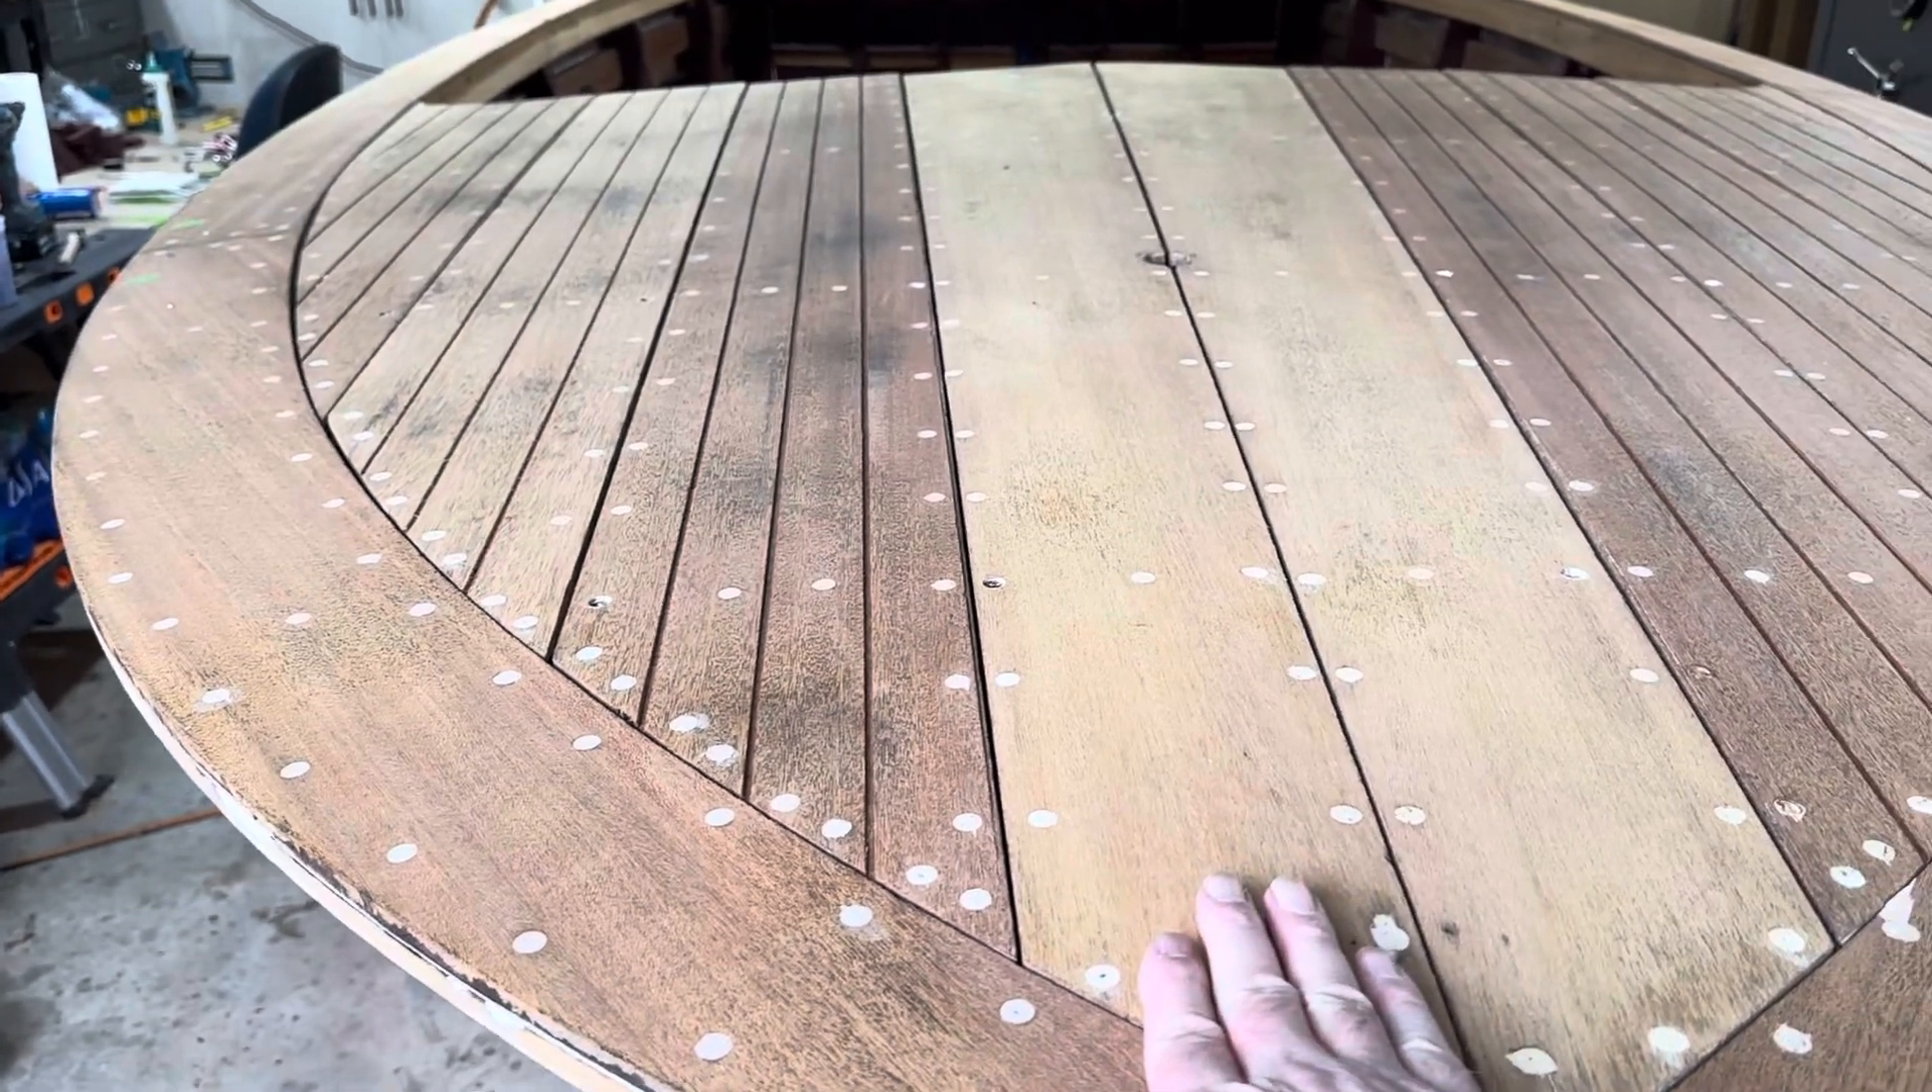So I just finished attaching the planks on, well, all the top planks and trim just temporarily.